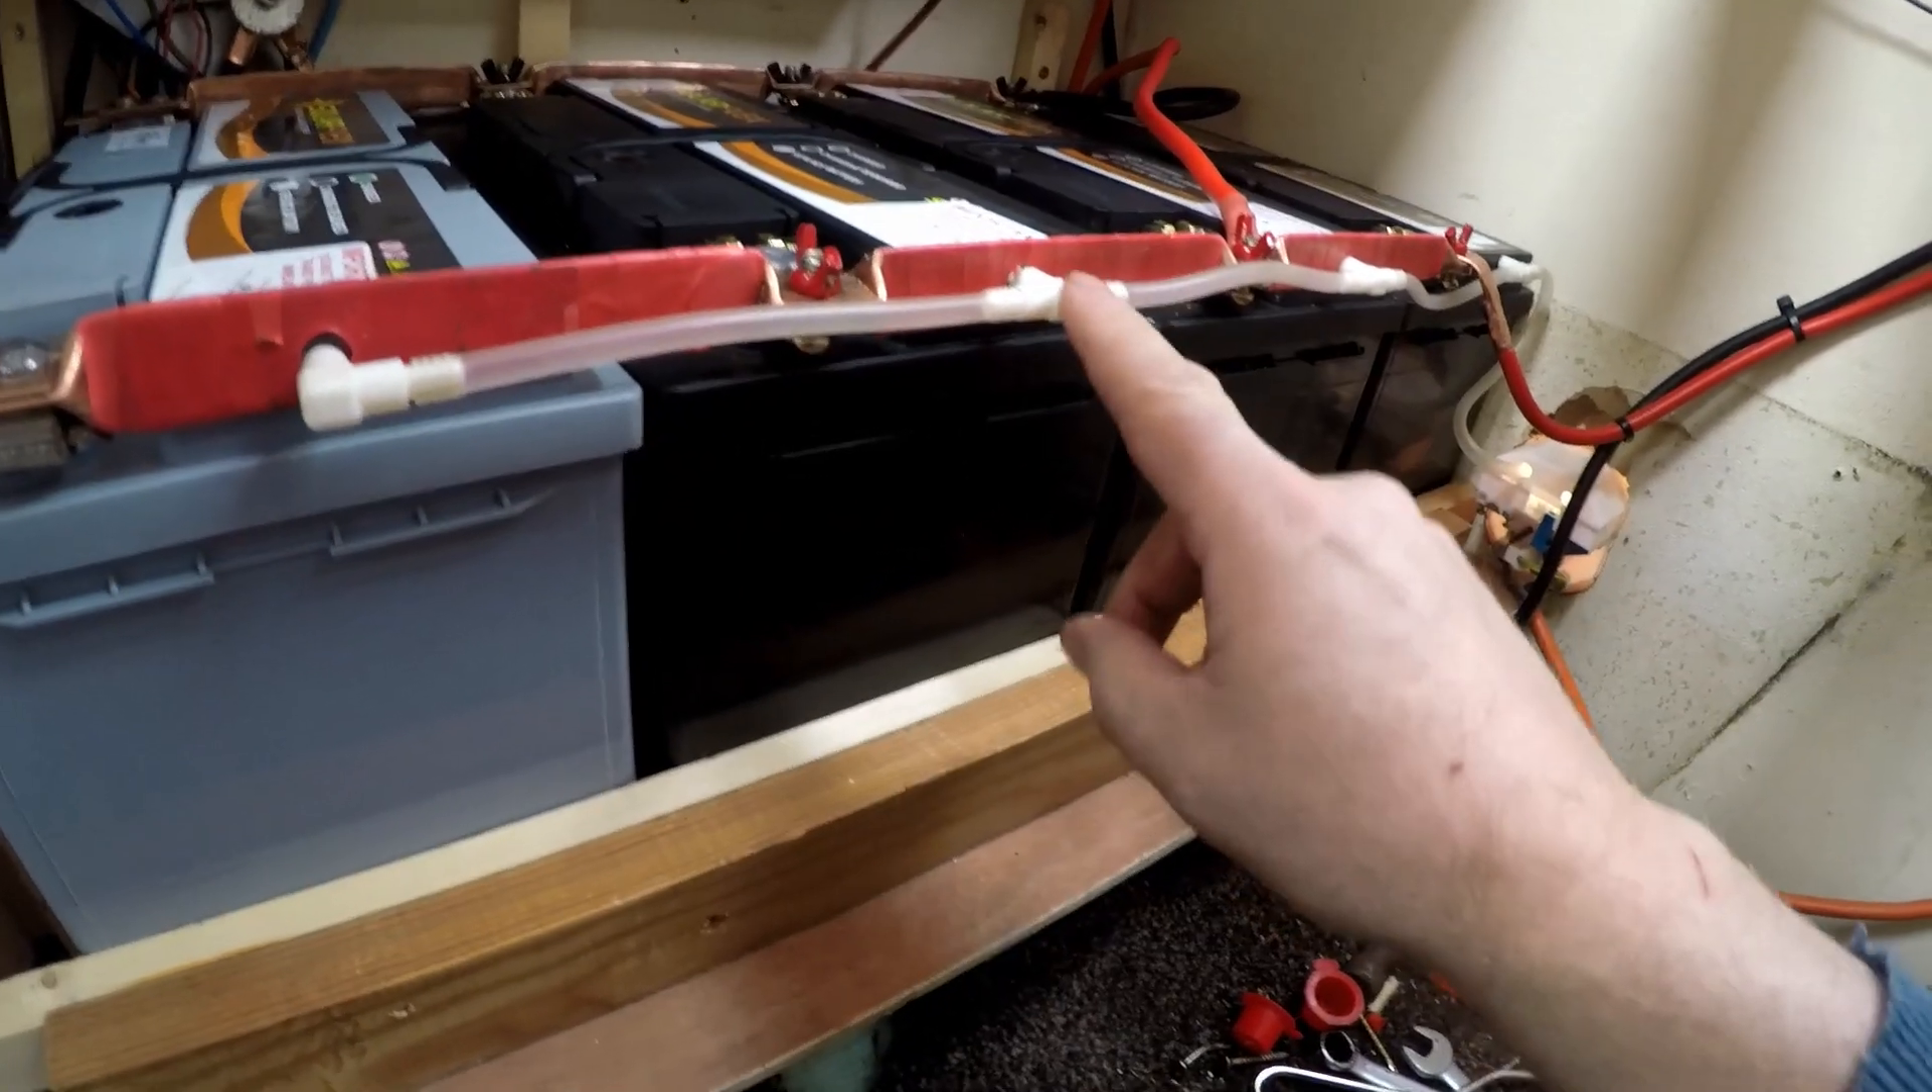All right I've got all my battery vent pipes on.